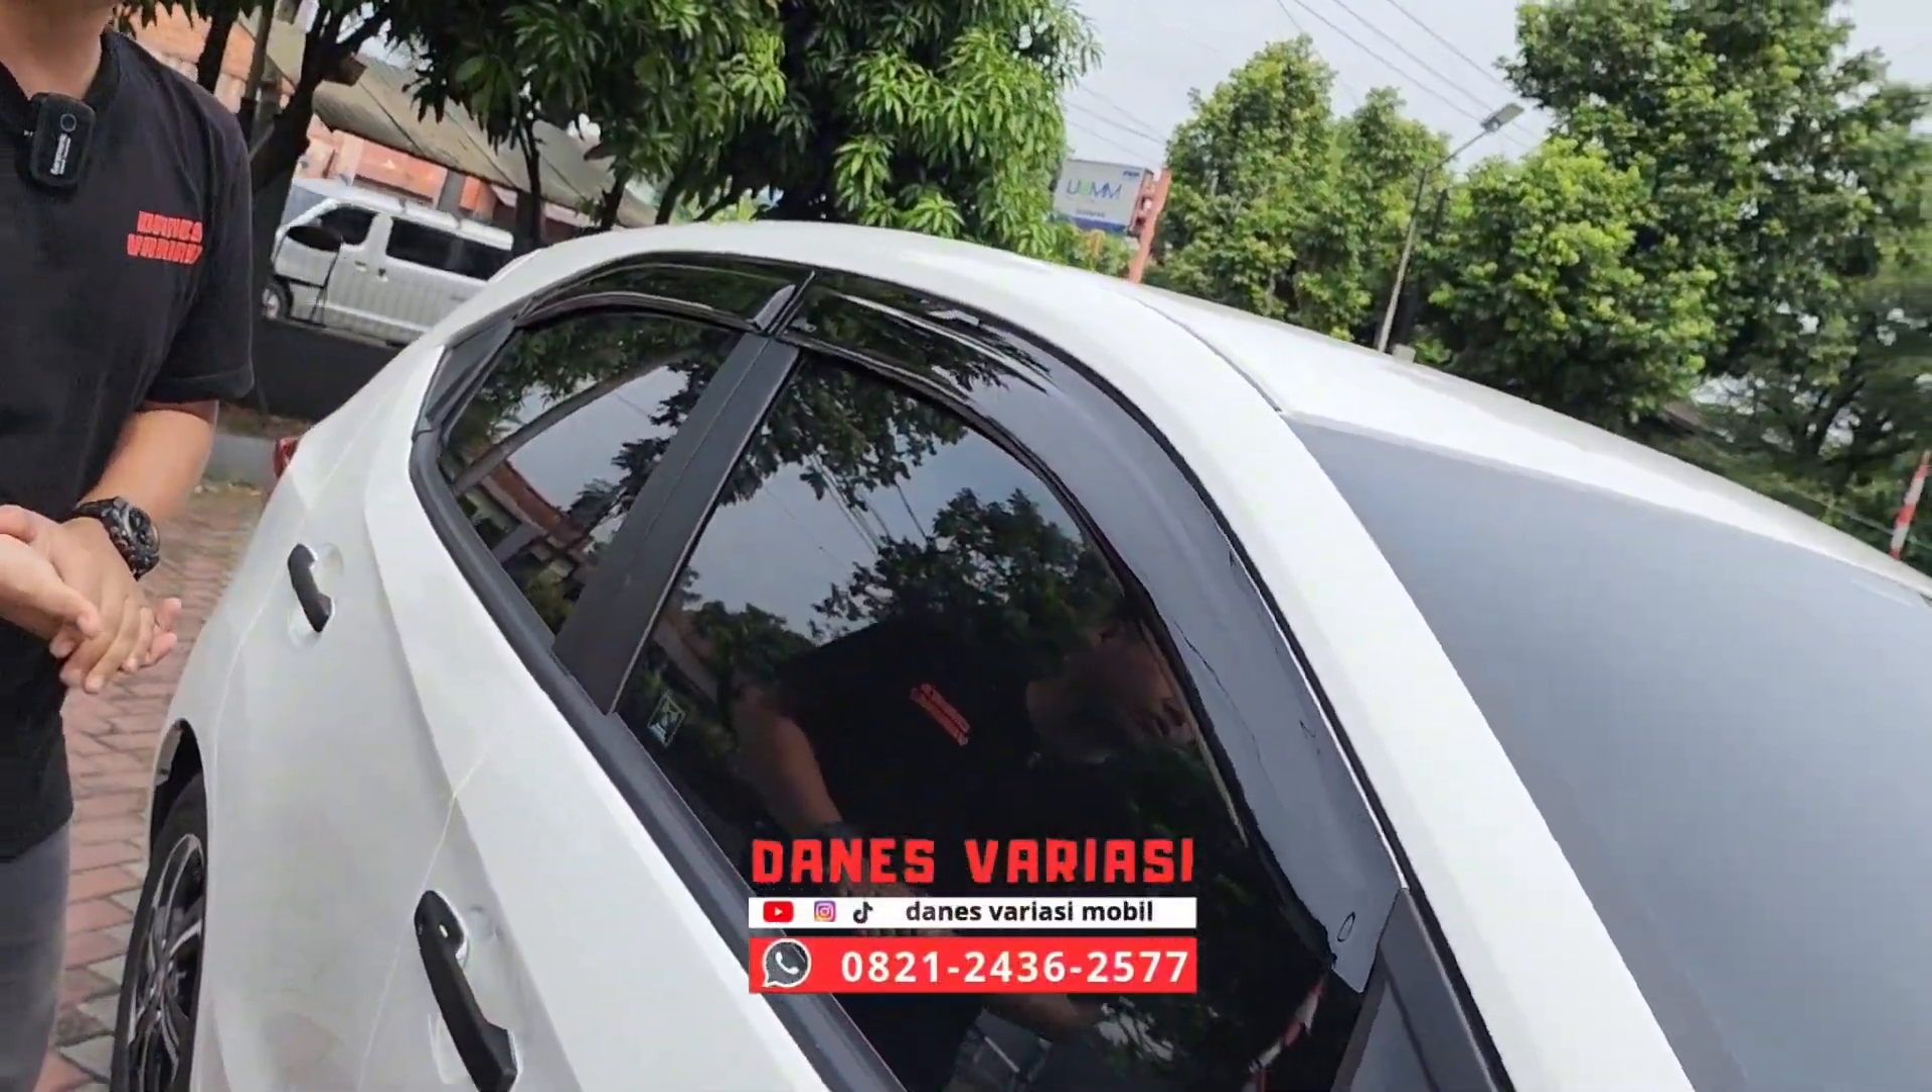Untuk di bagian sisi samping kita sudah pasangin talang air nih Talang air Honda Brio.